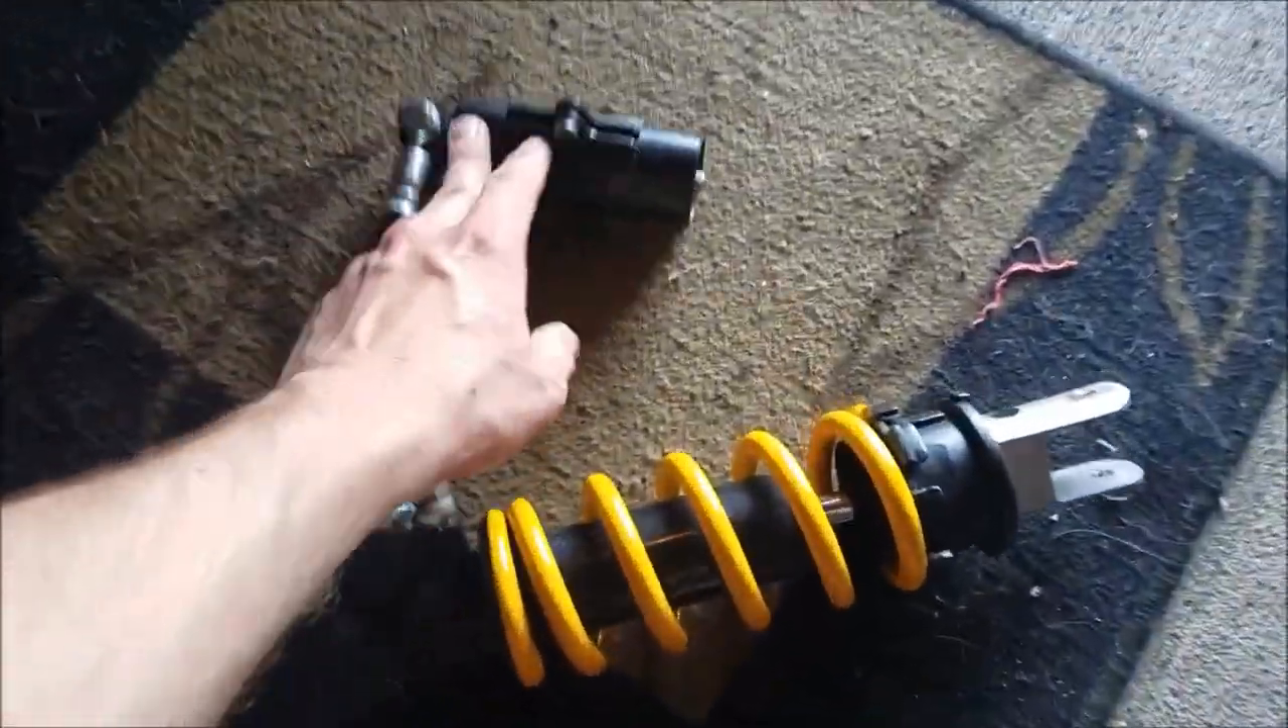Alright, the rear shock is out, and this is the attached reservoir that you kind of have to finagle out of there.